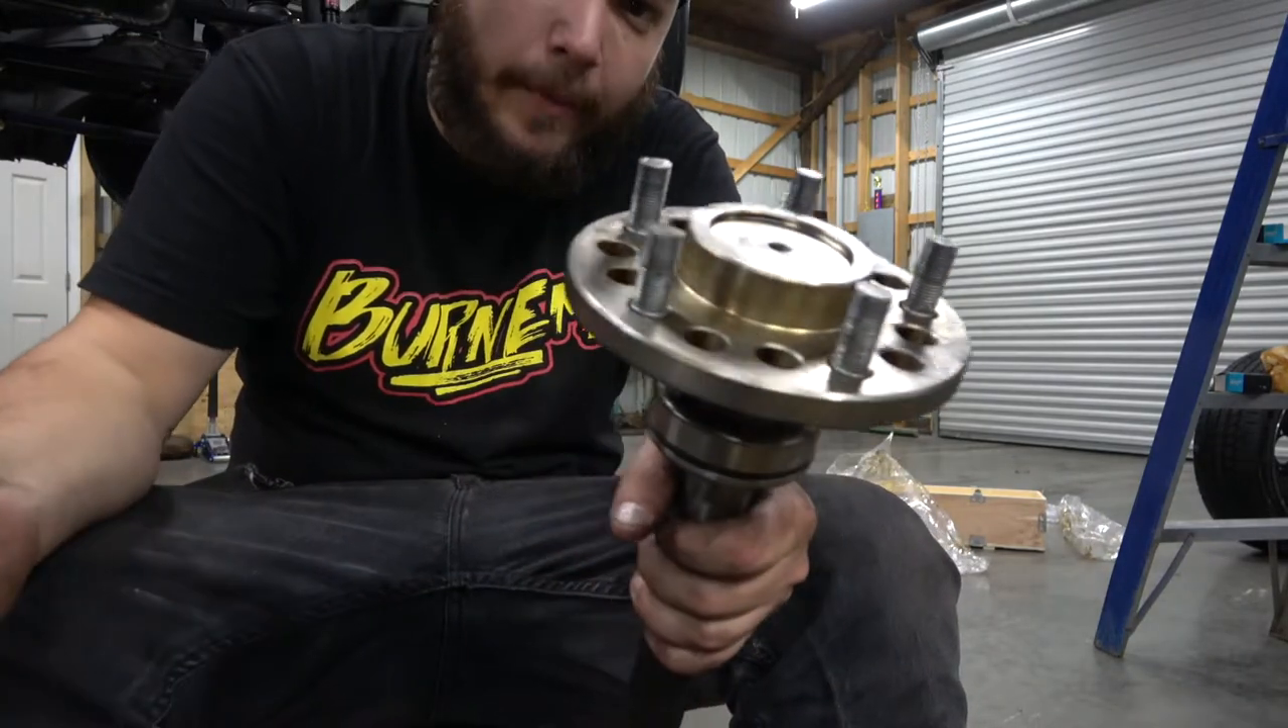All the studs are pressed in Now it's just time to put it all back together.